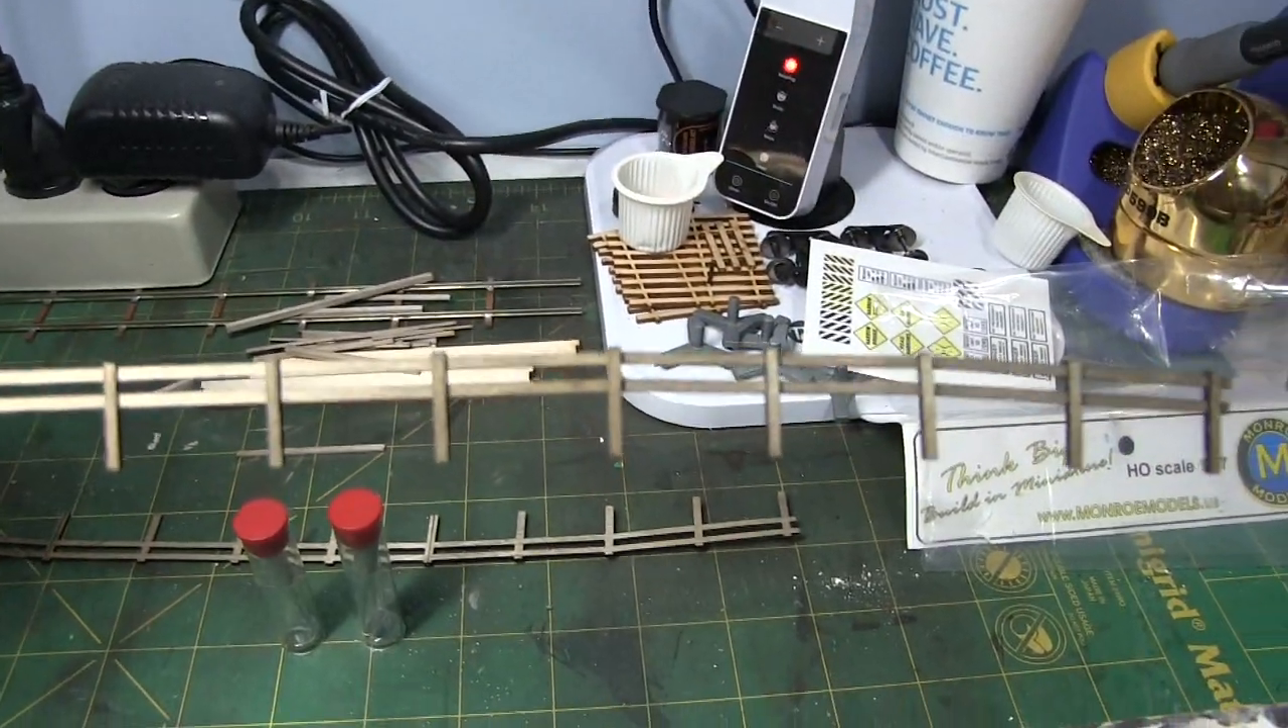Got the railings ready to go in the back here all glued together.